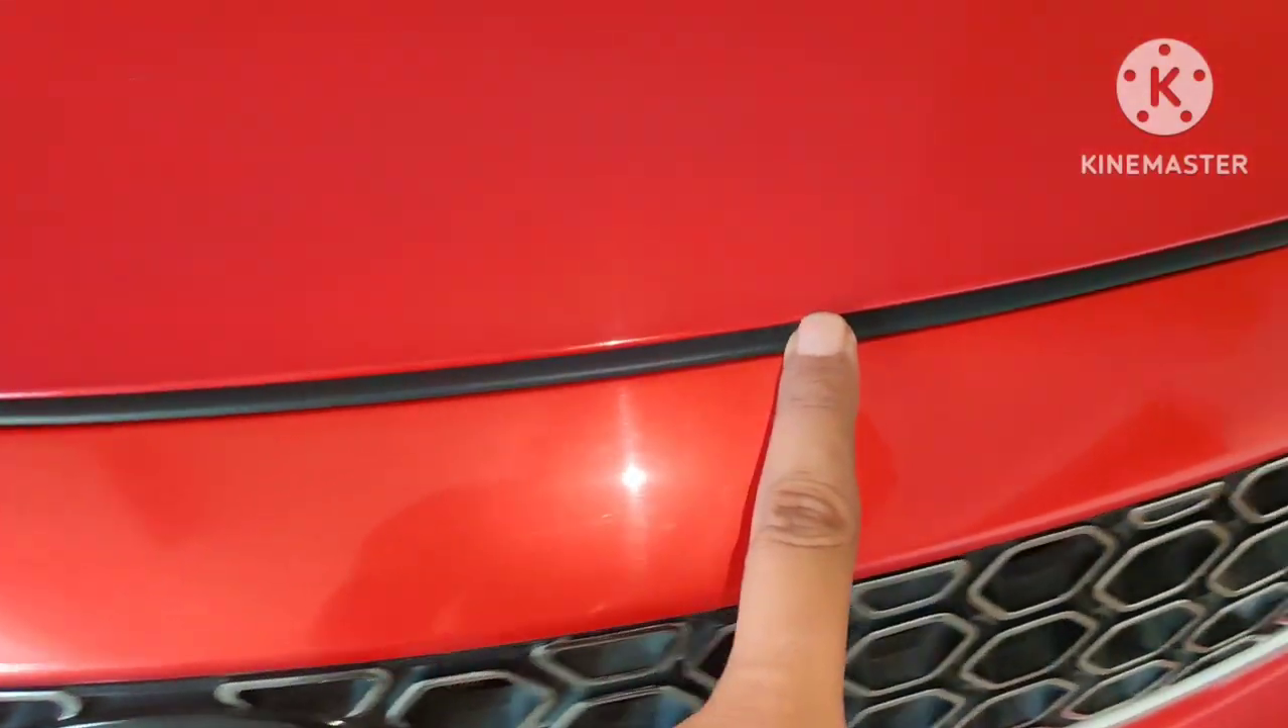I'll completely close the bonnet now and now you can see how it looks flush fit.